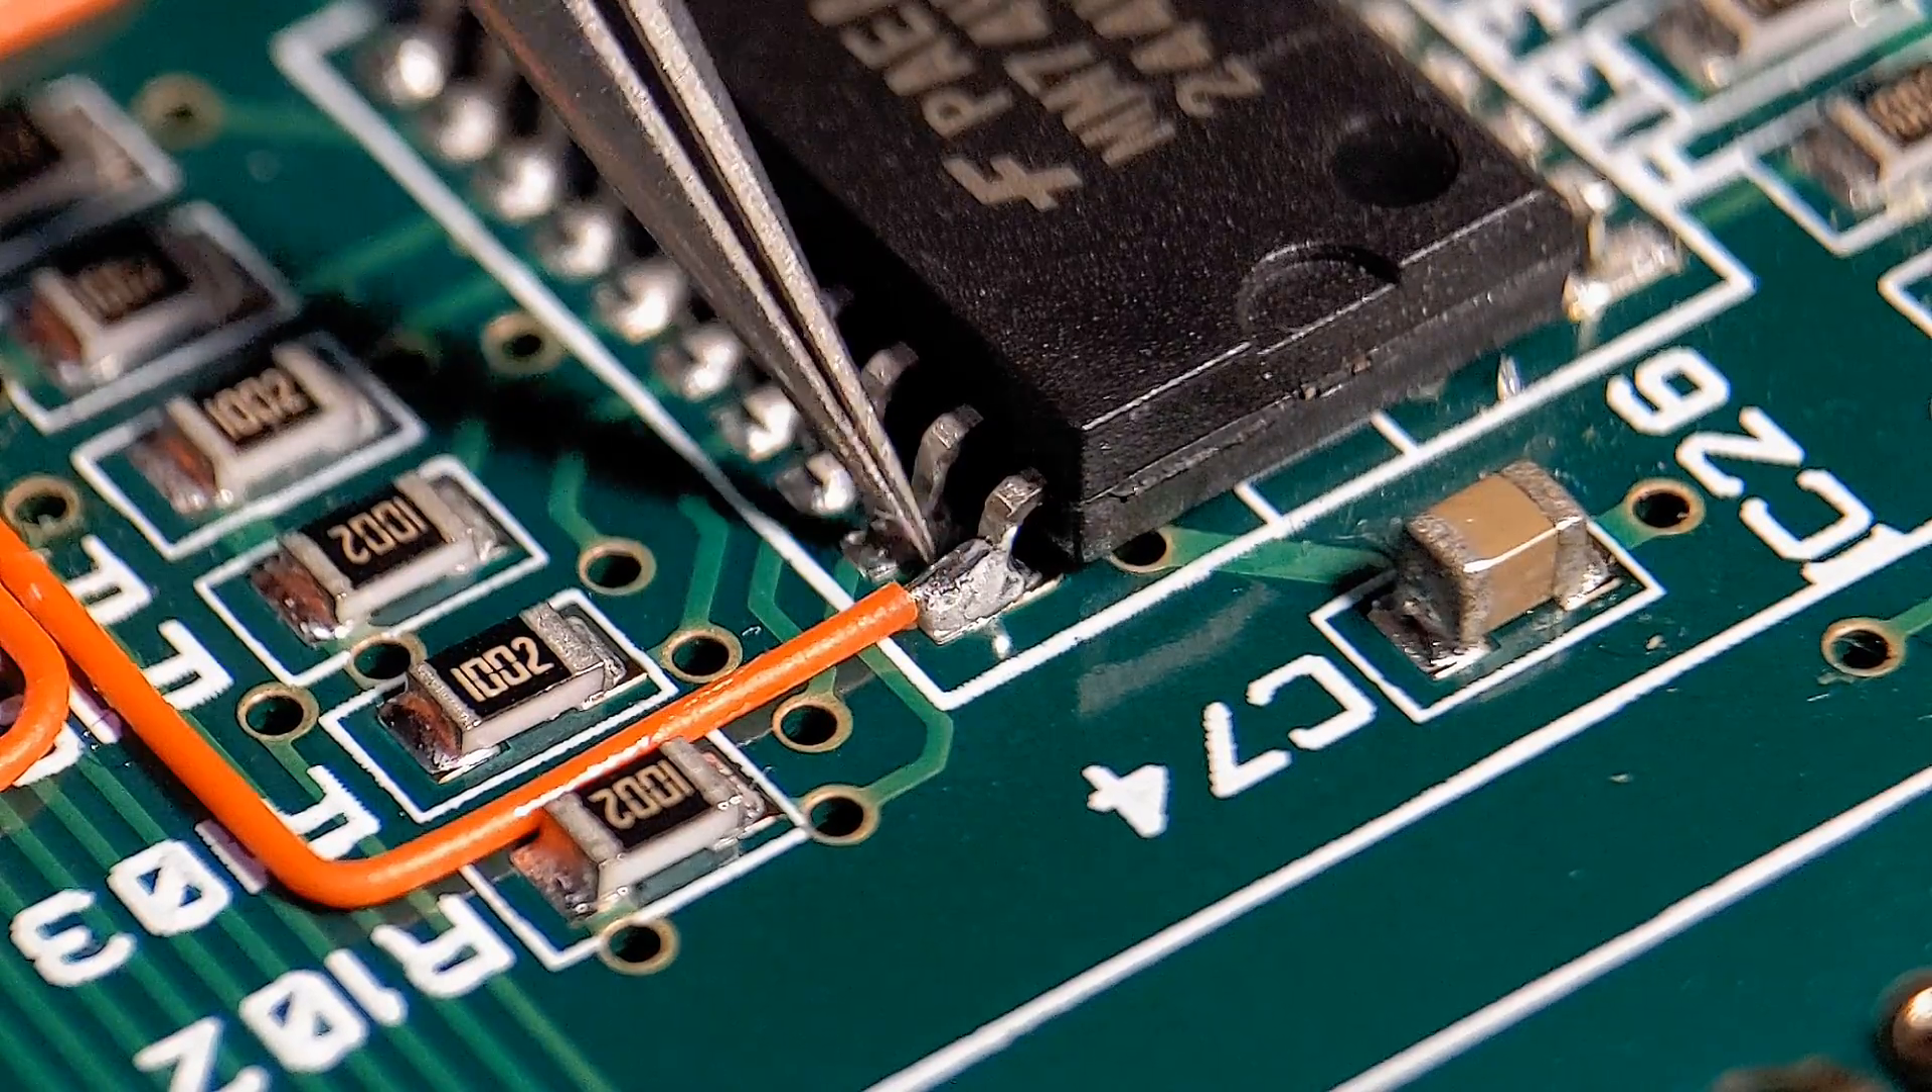Now, I've got this wire soldered onto this pin down here.